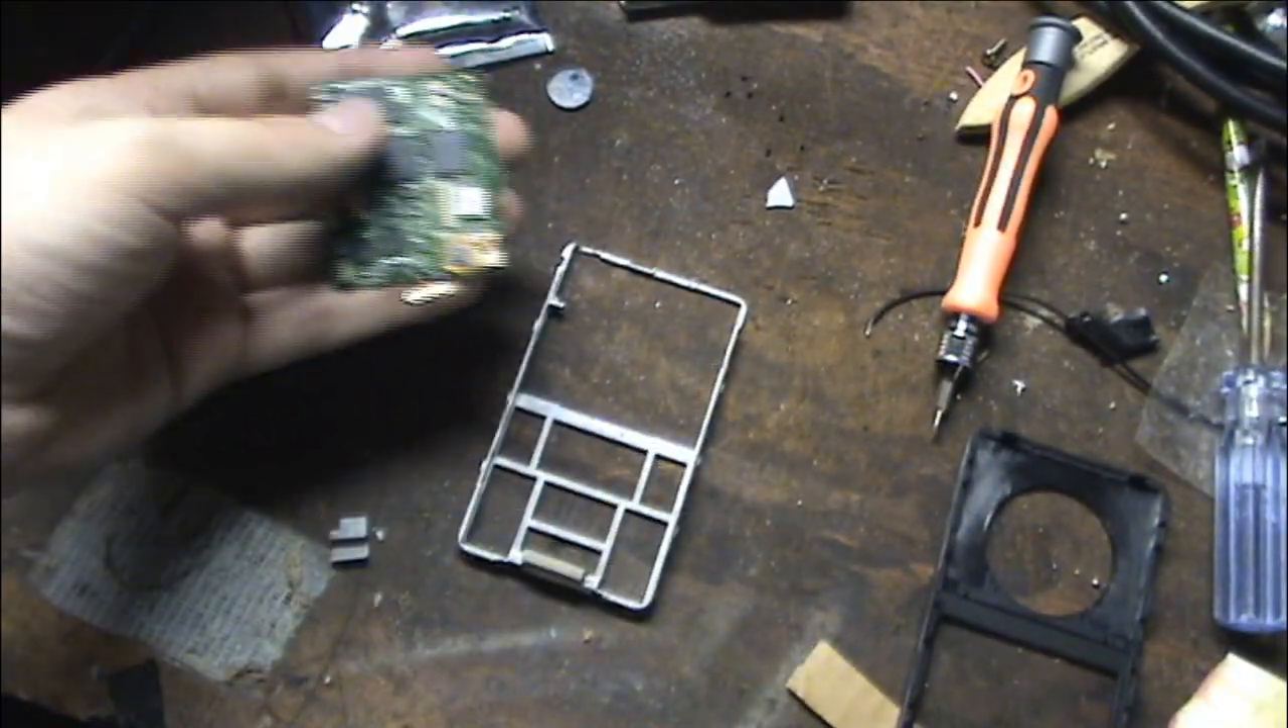There's the old motherboard removed from the chassis.